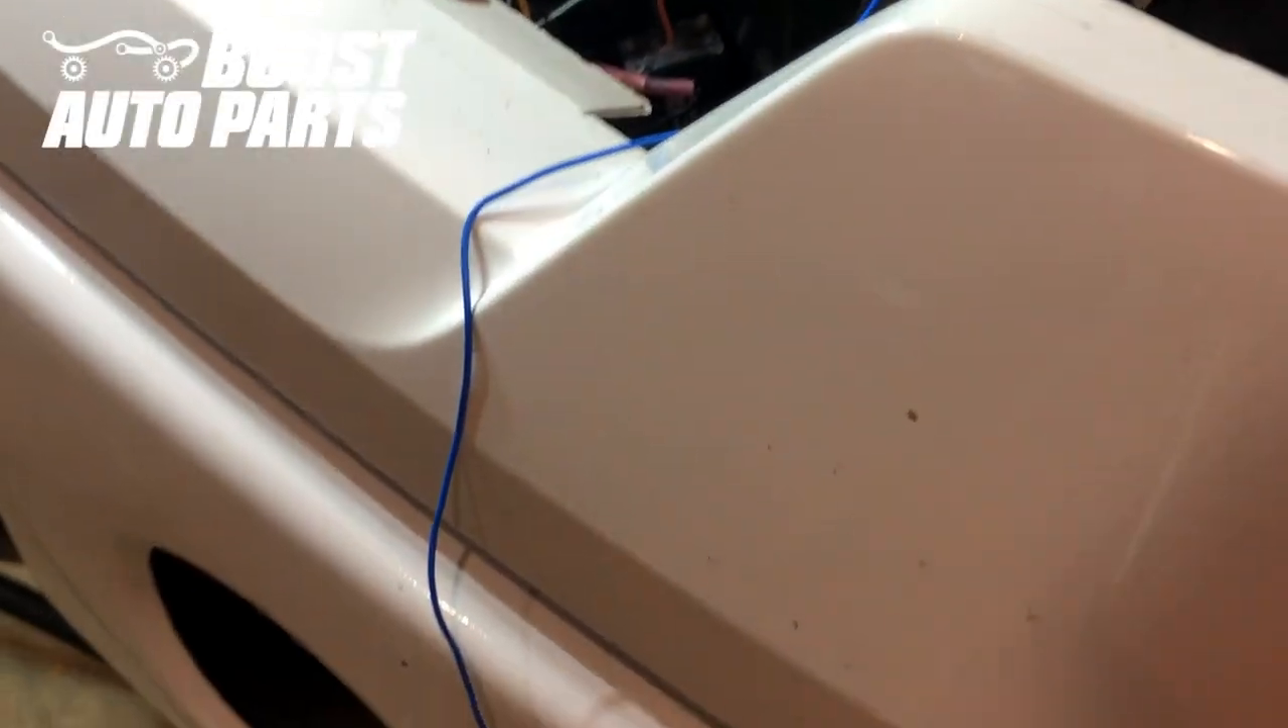Now we just went ahead and routed the blue wire straight up over here, and you can see we have it passing down straight over to here.